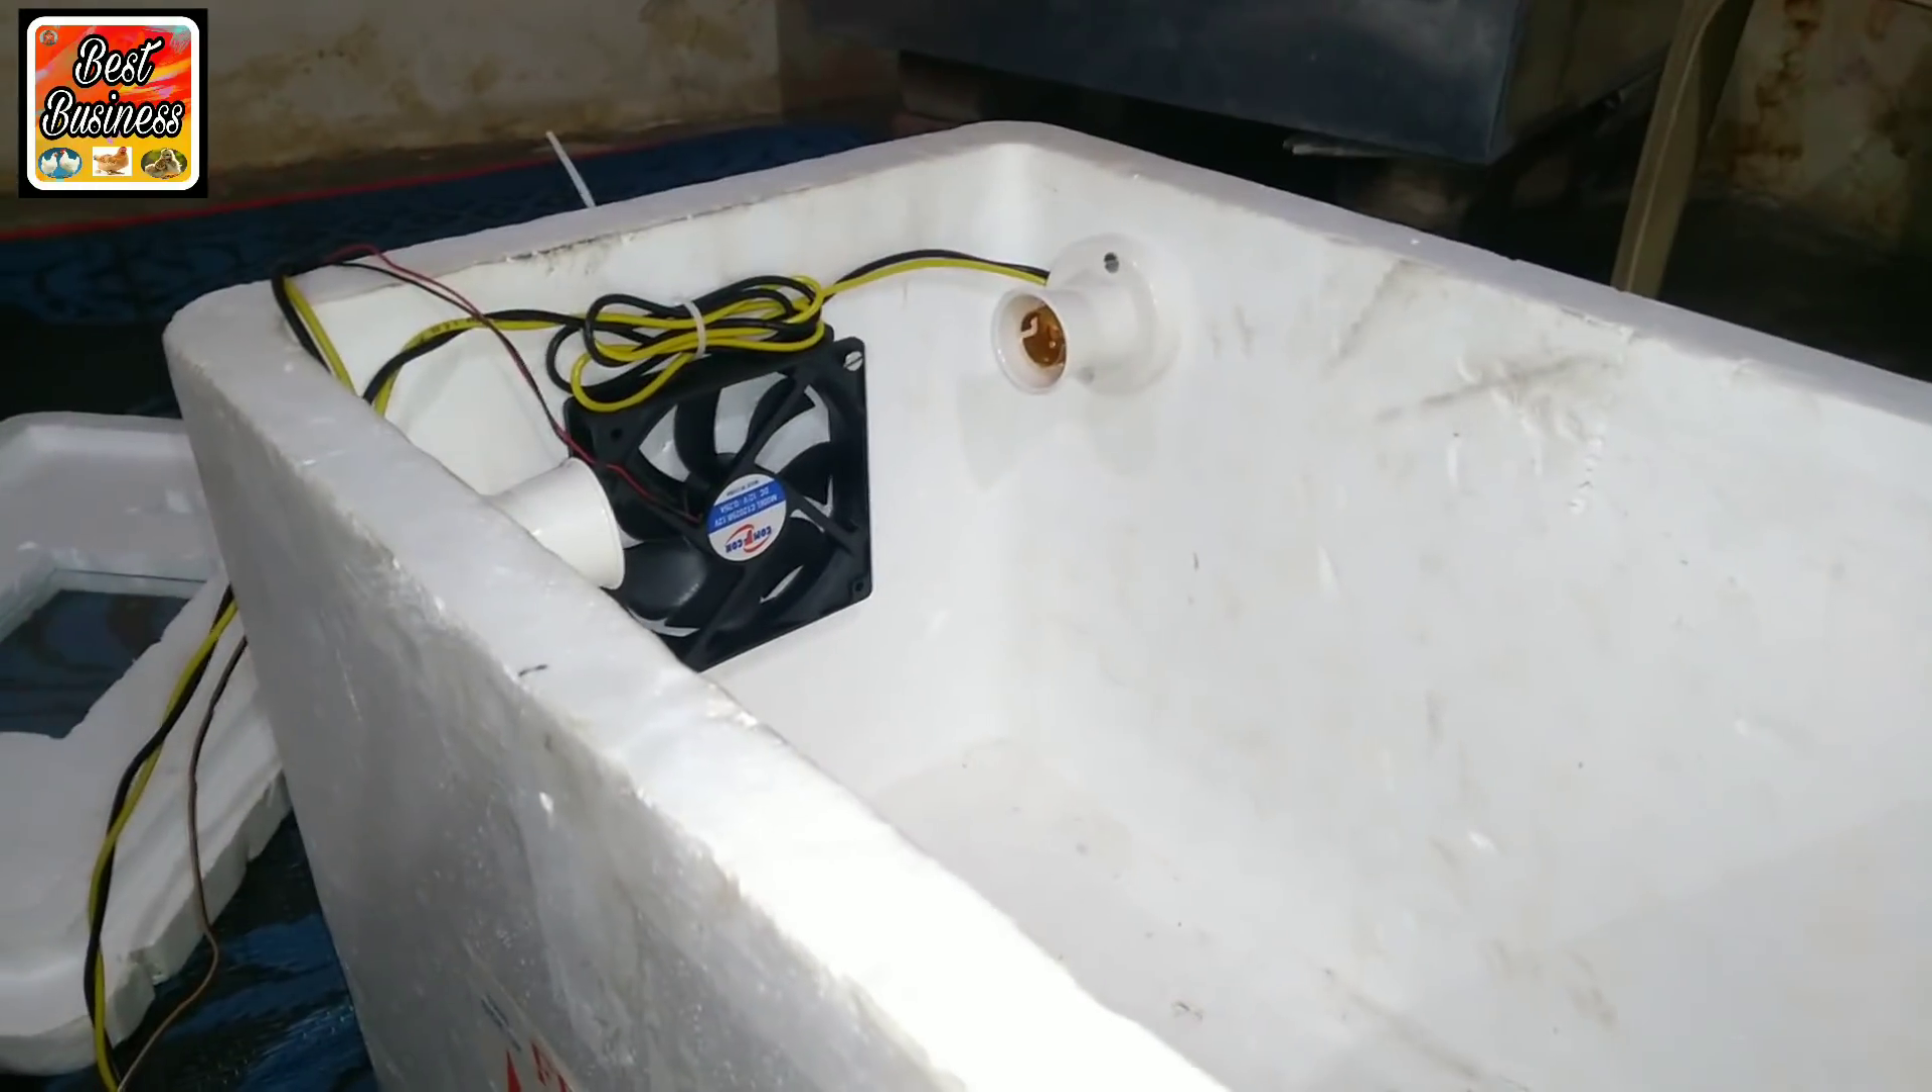आप देख सकते हैं वीडियो में ये fan fit हो चुका है।